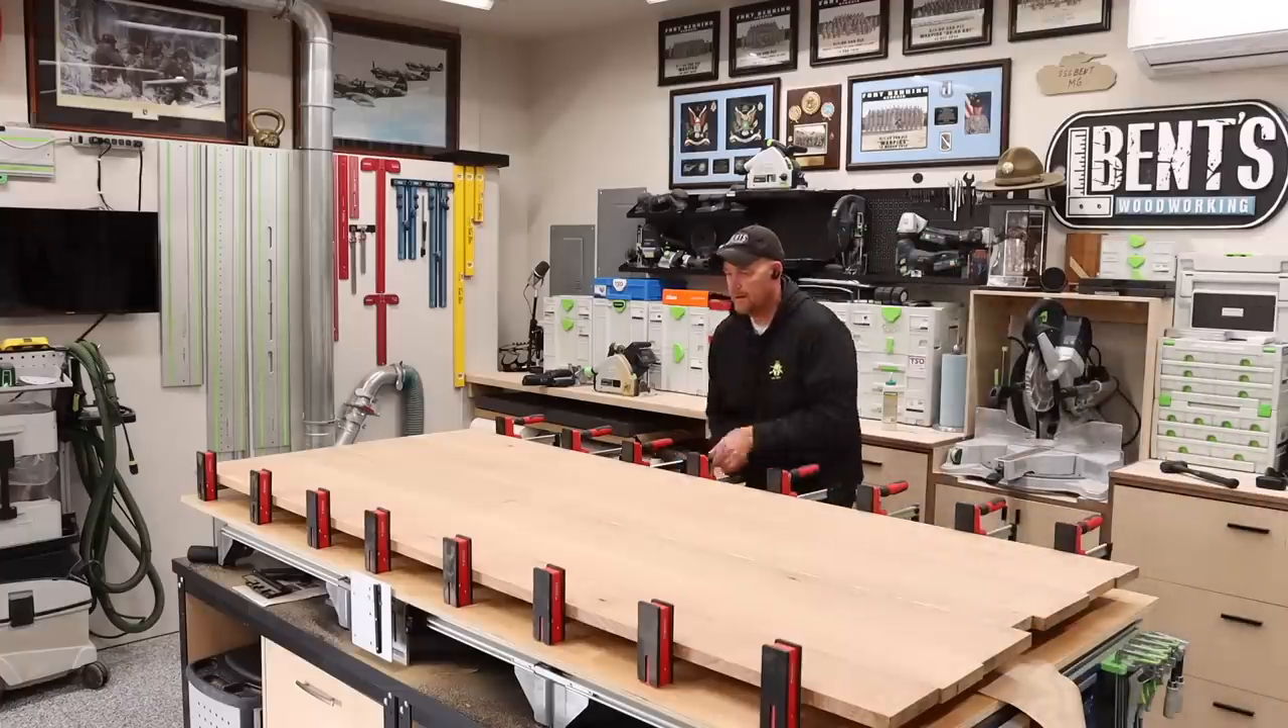And as you can imagine, I applied some glue, I whacked in some dominoes, and then I clamped the two pieces together. Really nothing surprising here.